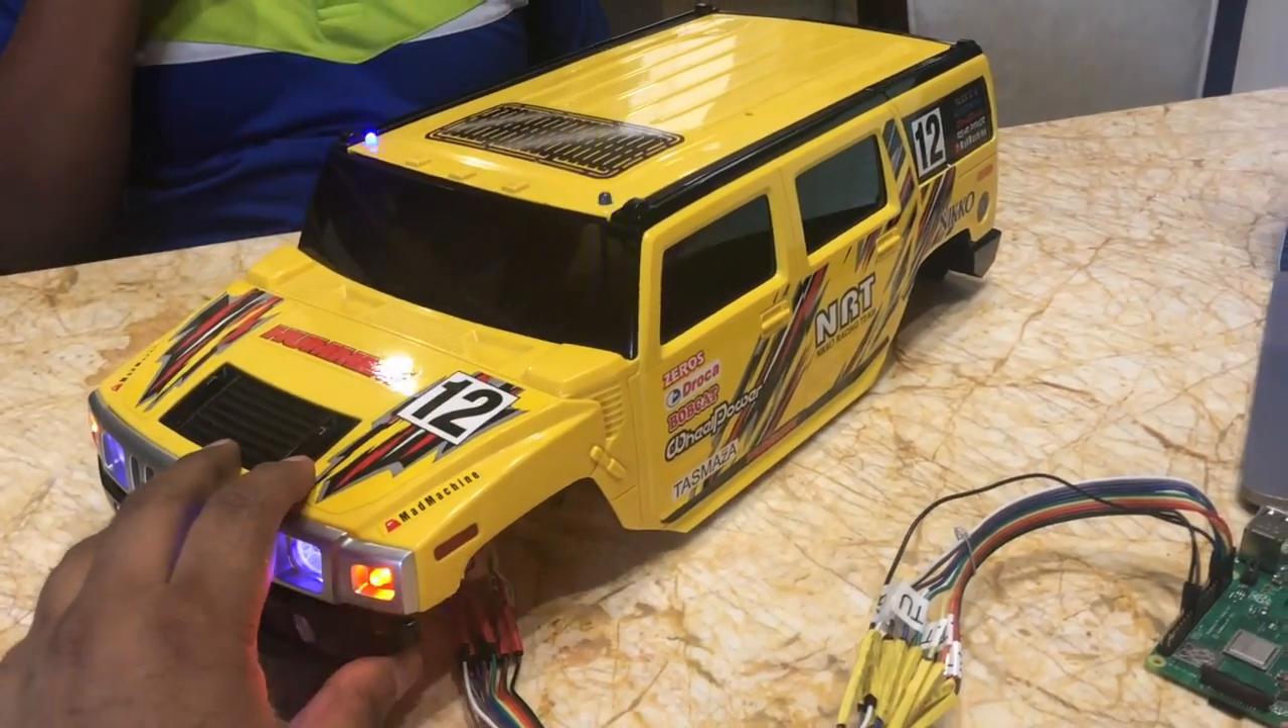What we have done now is we have mounted all the LEDs on our vehicle's body.